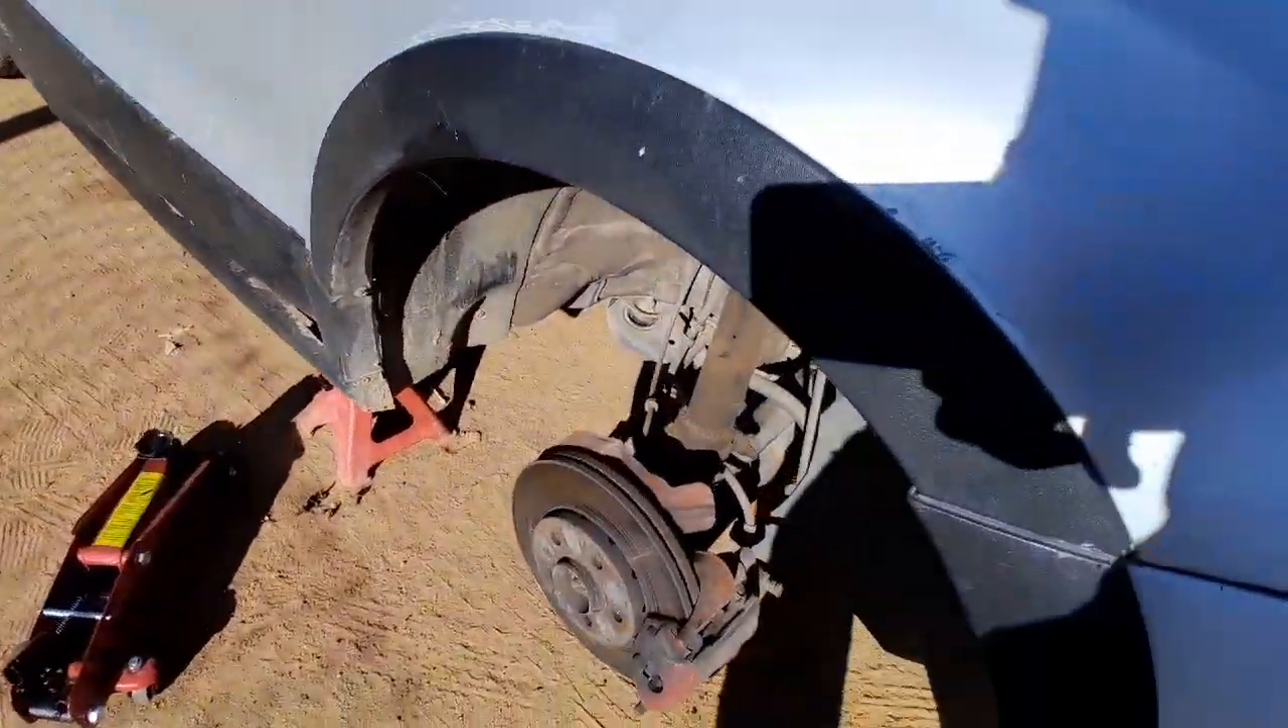I've removed the wheel wheel is off on the jack stand.